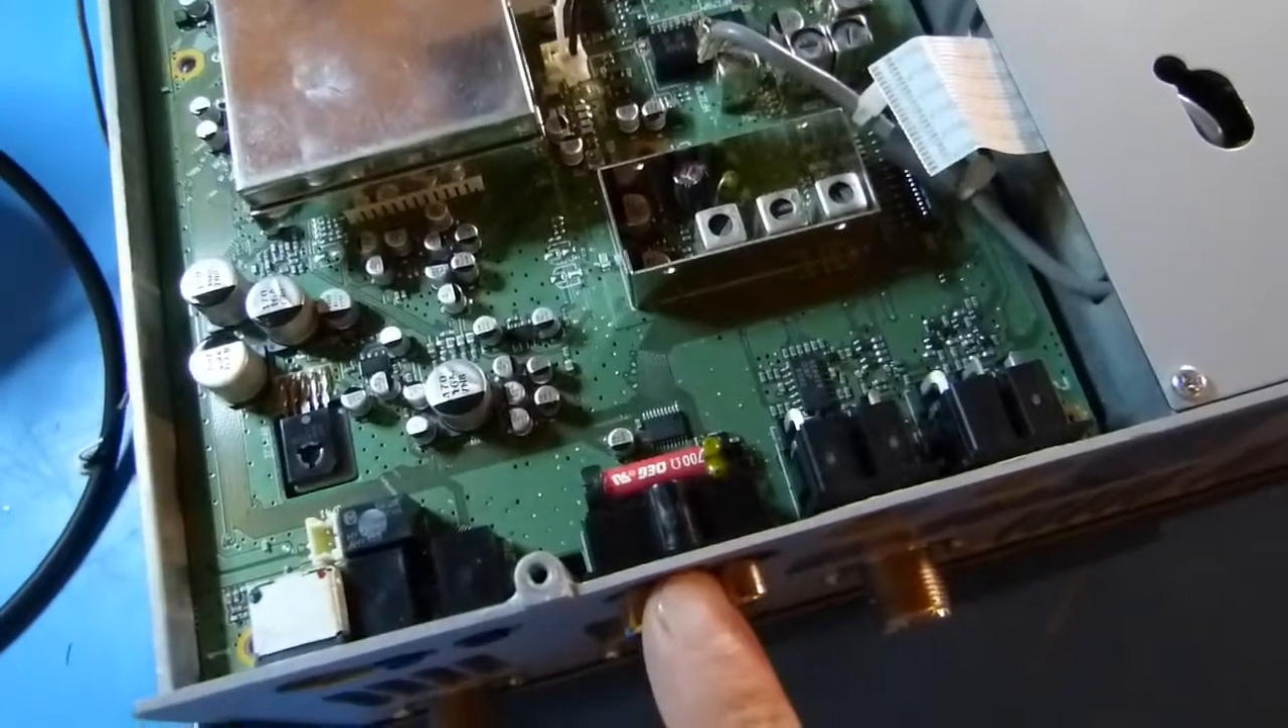OK, I've got the board mounted back in the radio here, in the chassis, and I'm going to put the mounting screws back in.